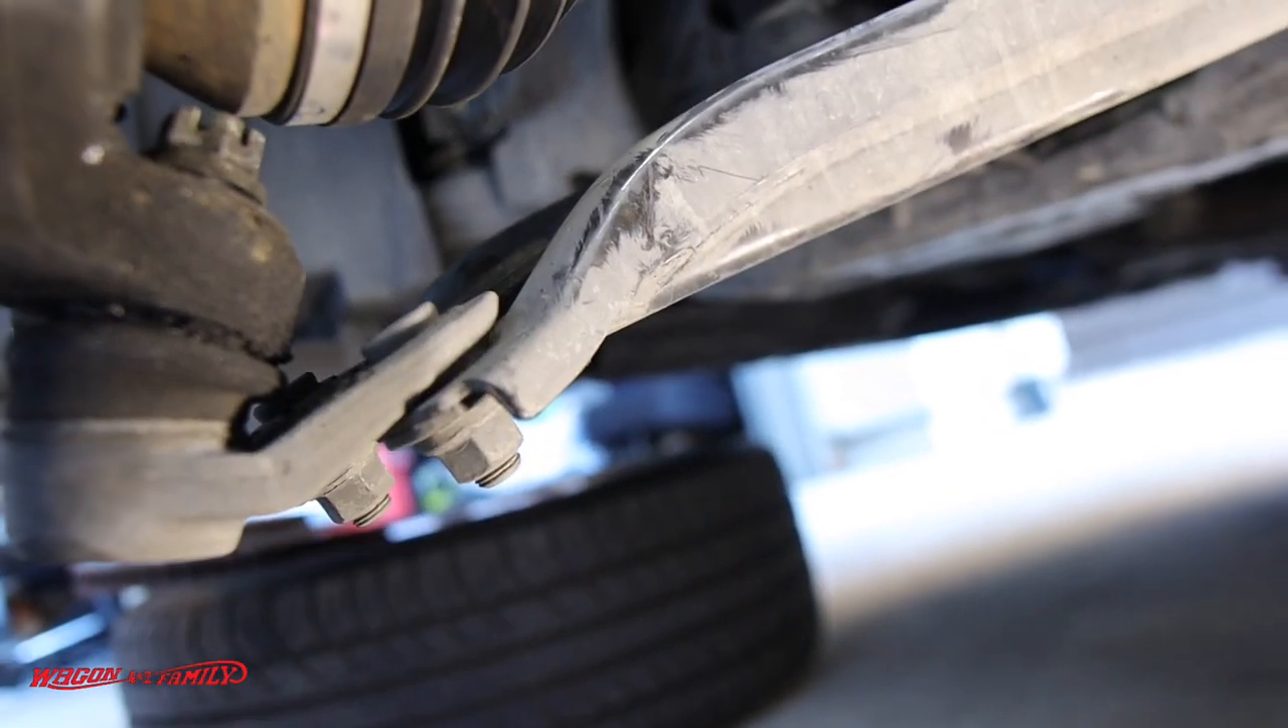You can't take the castle nut off because you can see the axles in the way.